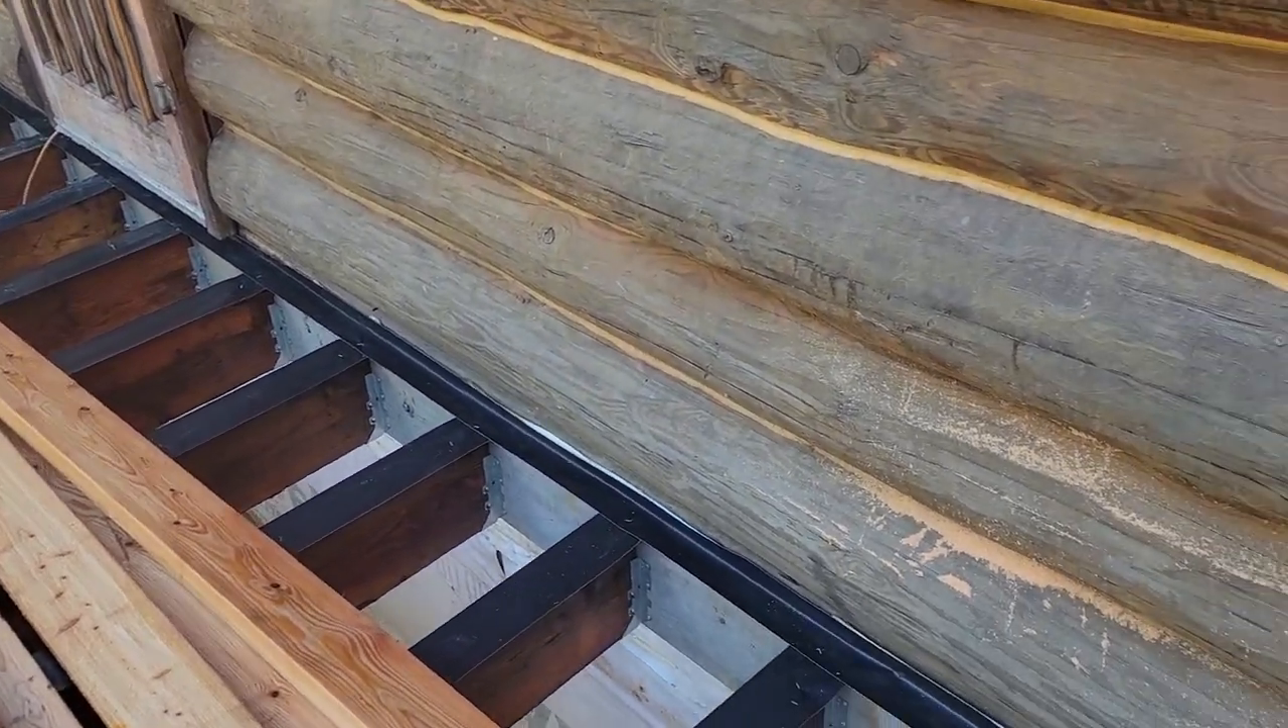Okay, I've got the tape all done. Got it nice and folded in there.